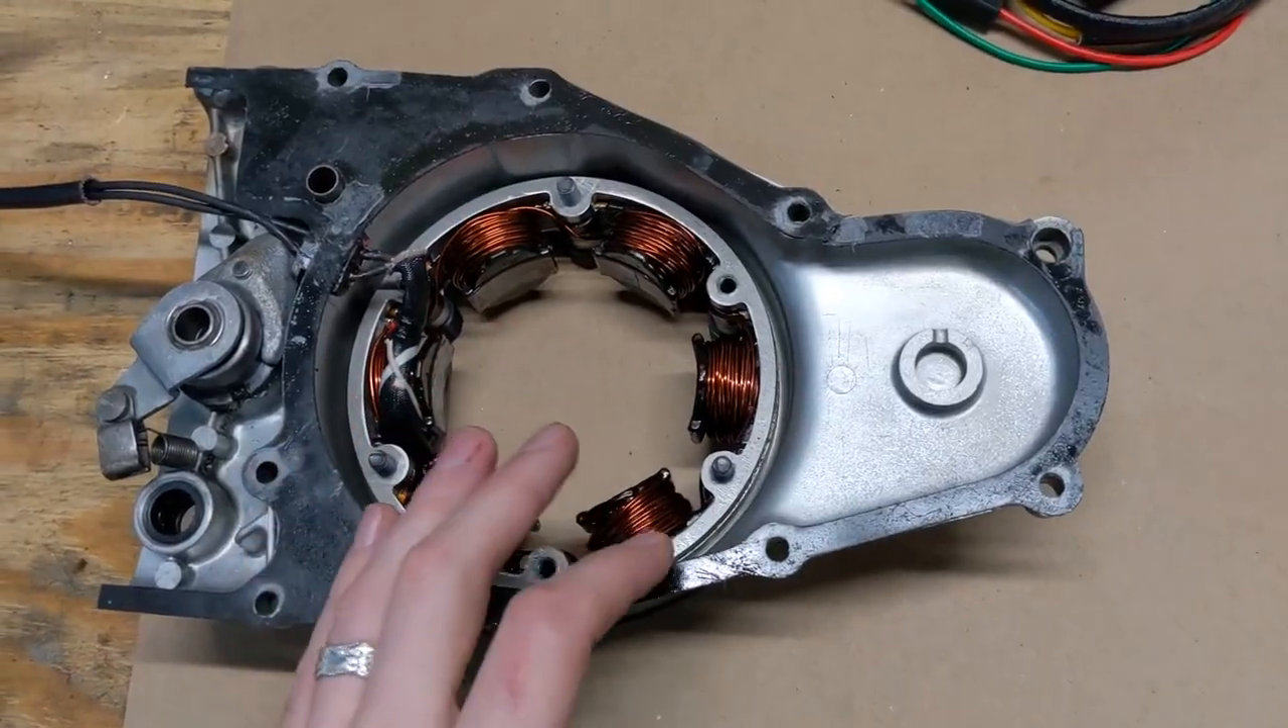So as you can see here, I already have the stator installed in the case.